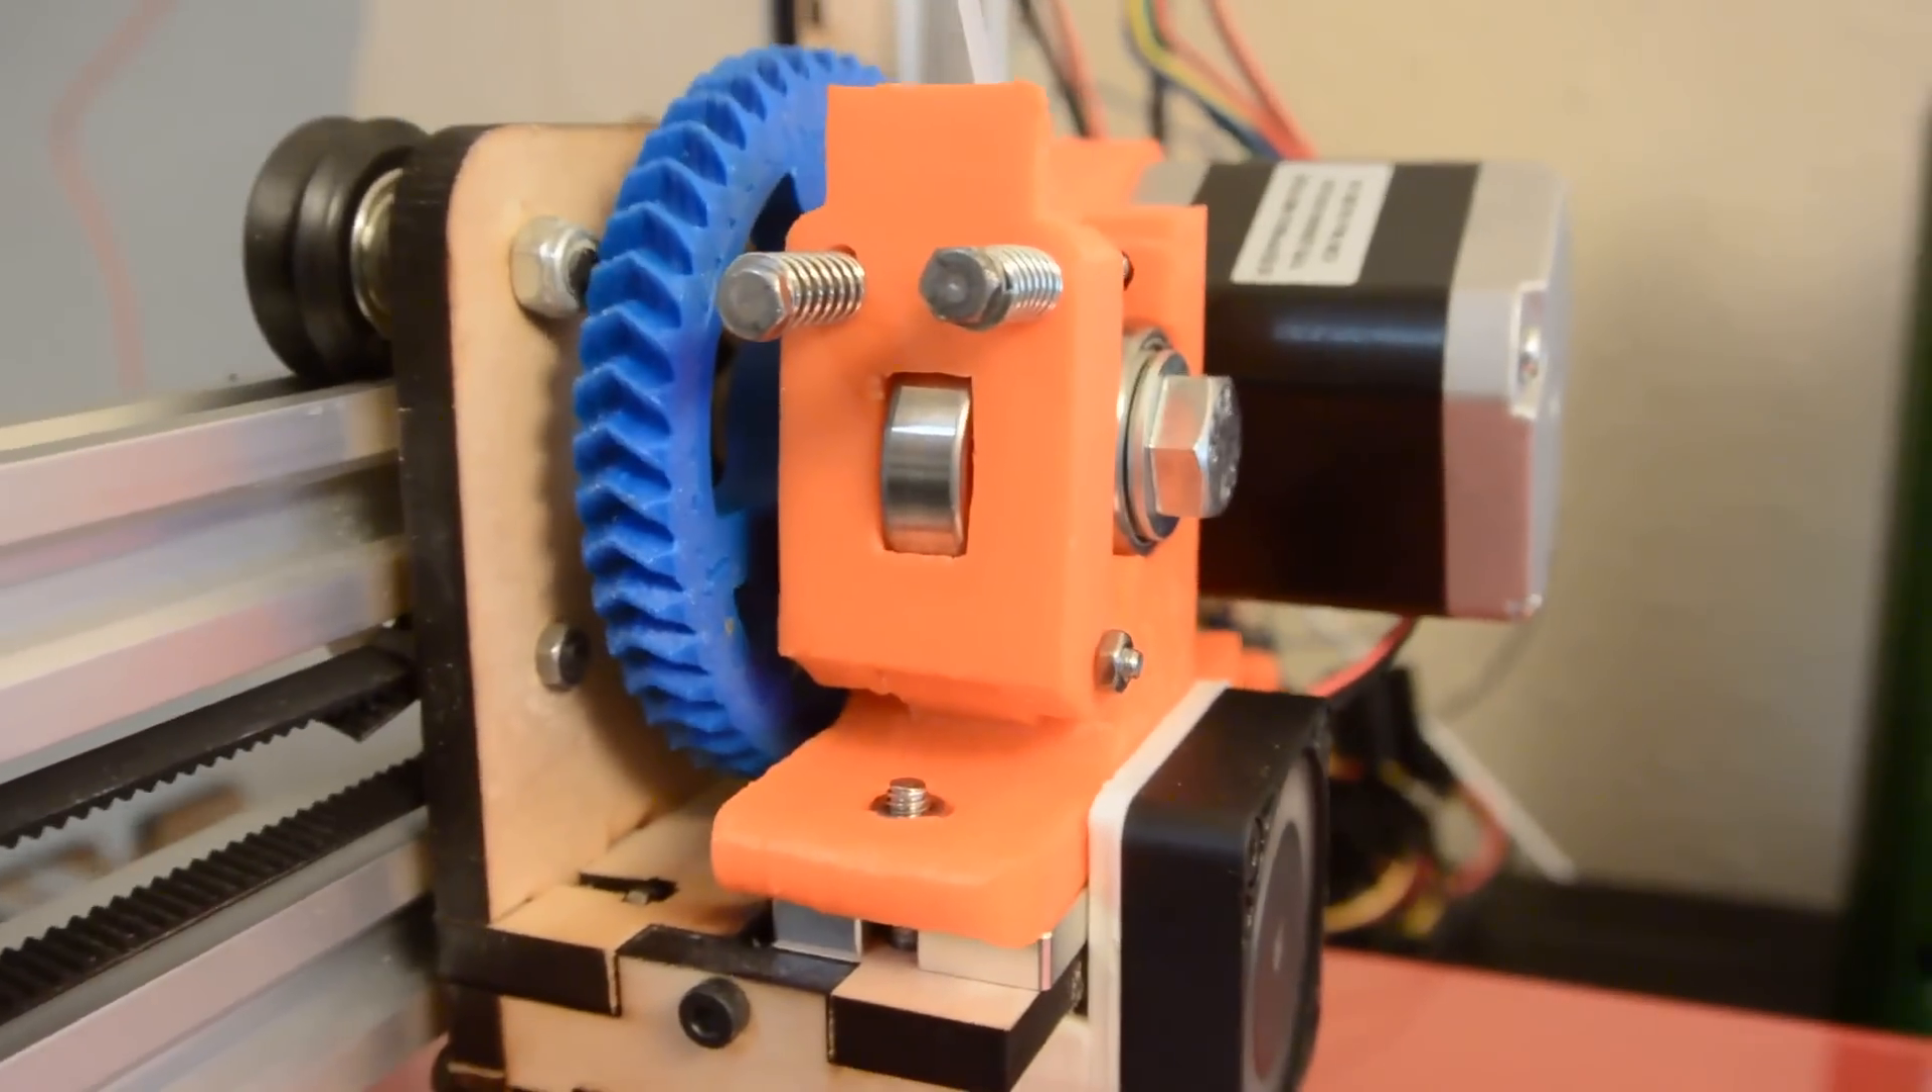You can see that I now have this blue gear, blue large gear instead of the orange gear we were using earlier.